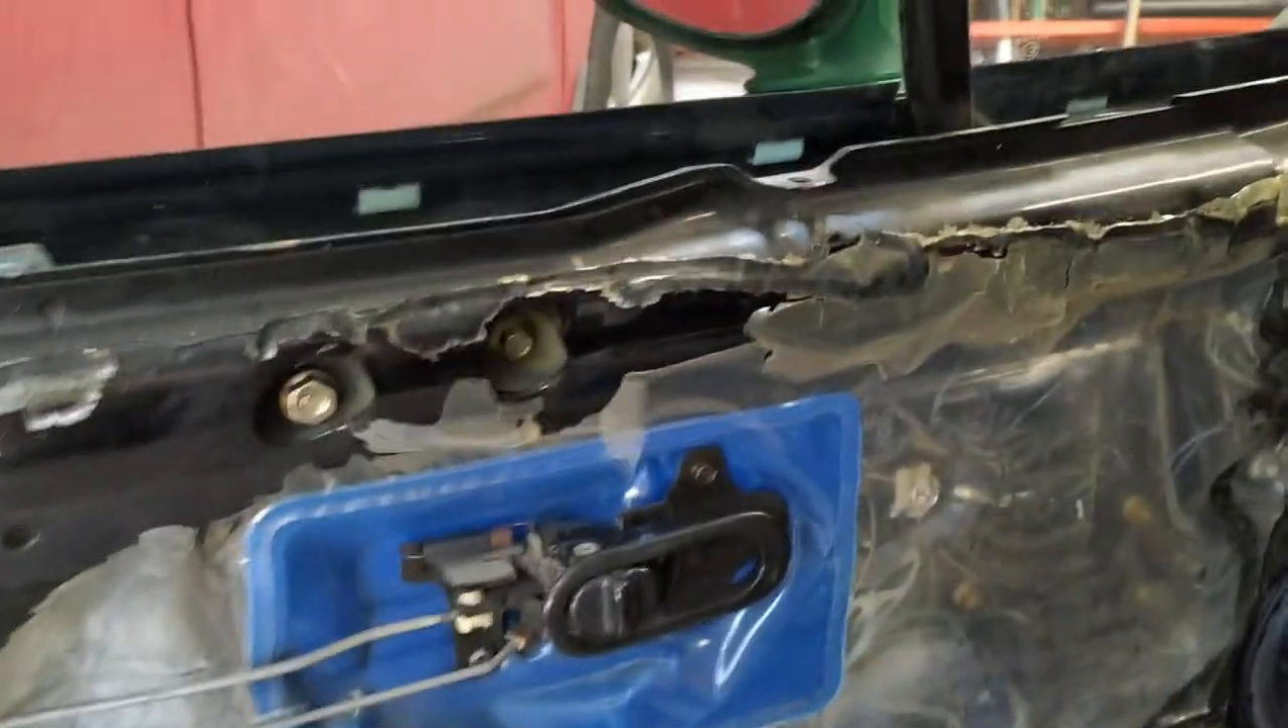So we've exposed our little vapor barrier.